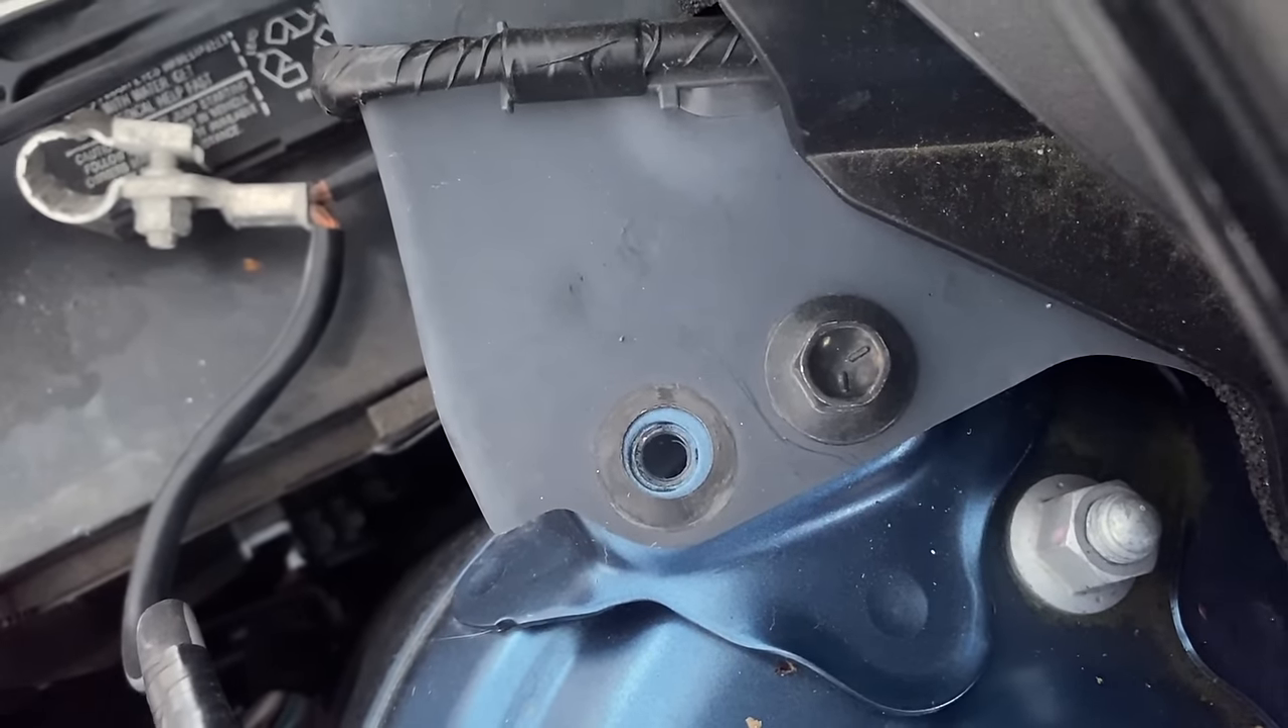And if you look then you'll see that the strut tower bolt hole is sitting exactly in the center of the brace hole.